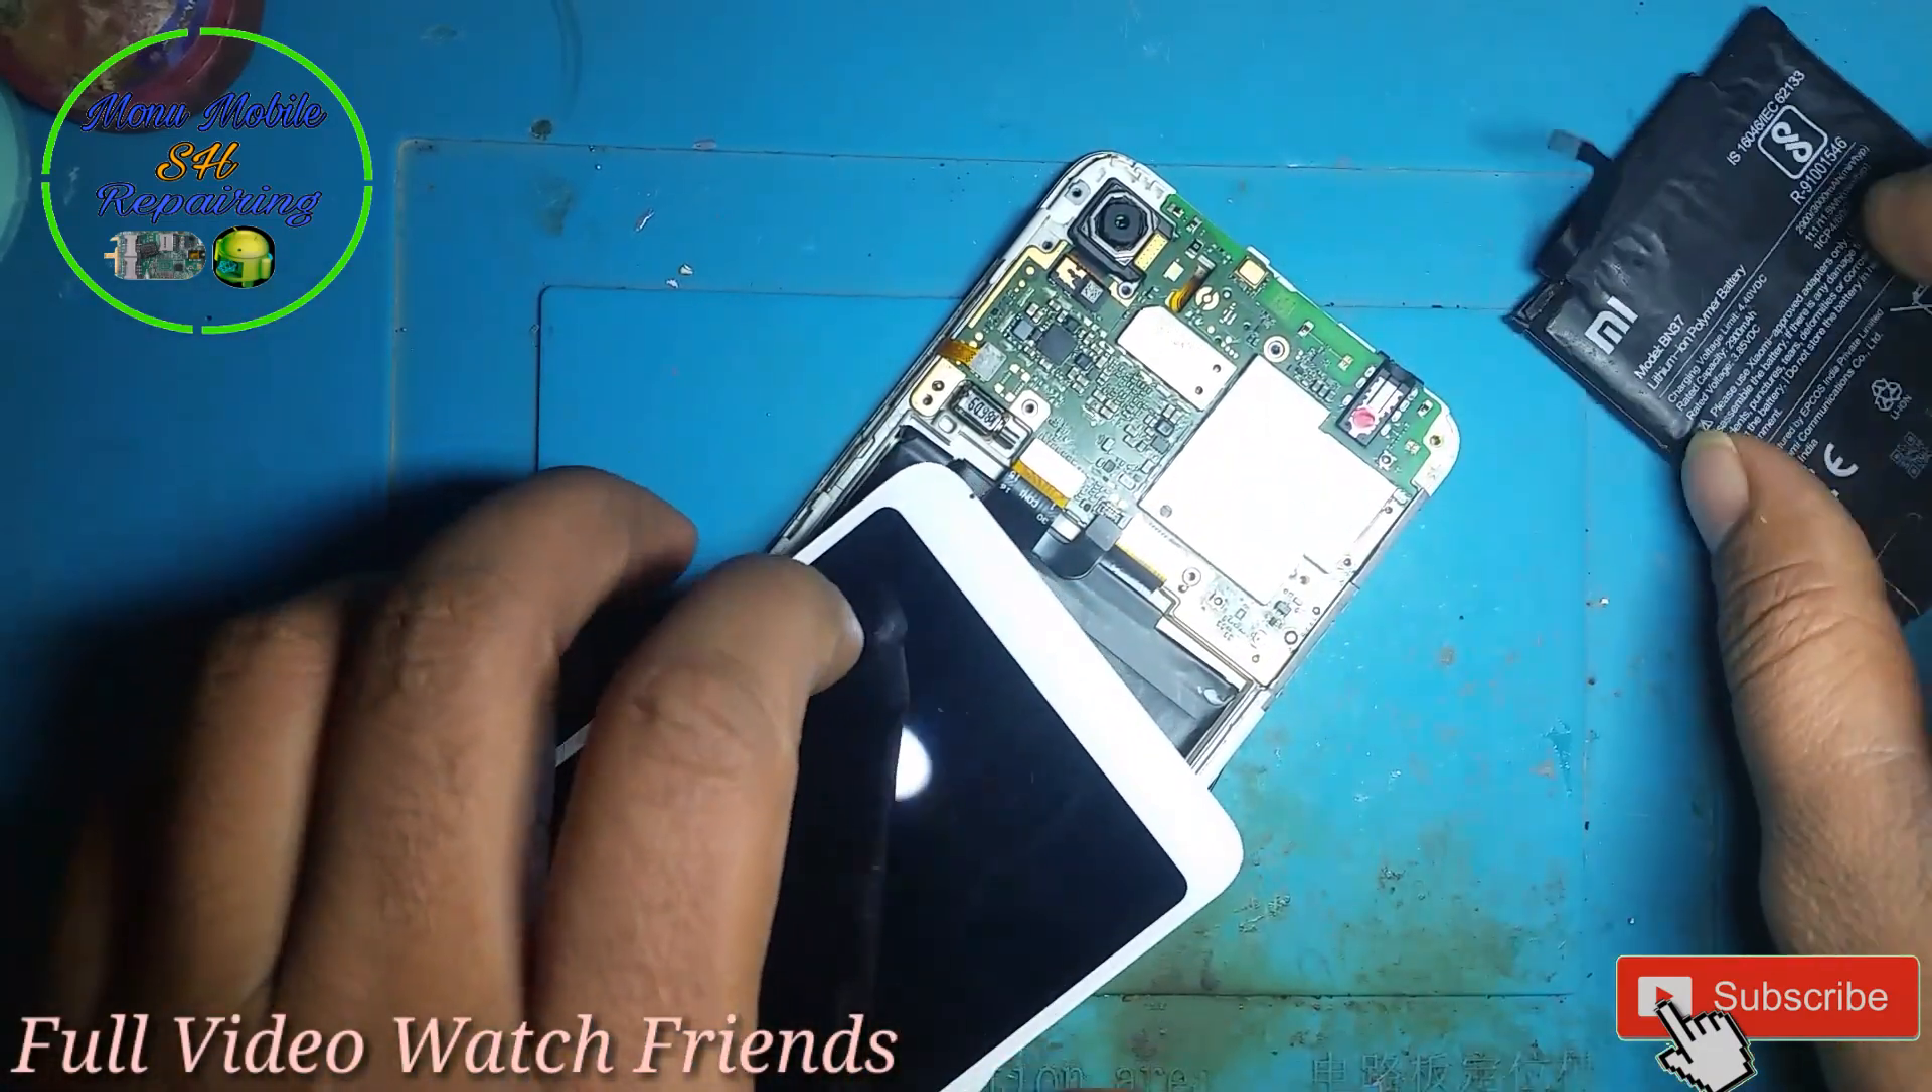मैंने बैटरी यहाँ पर नहीं डाली है।